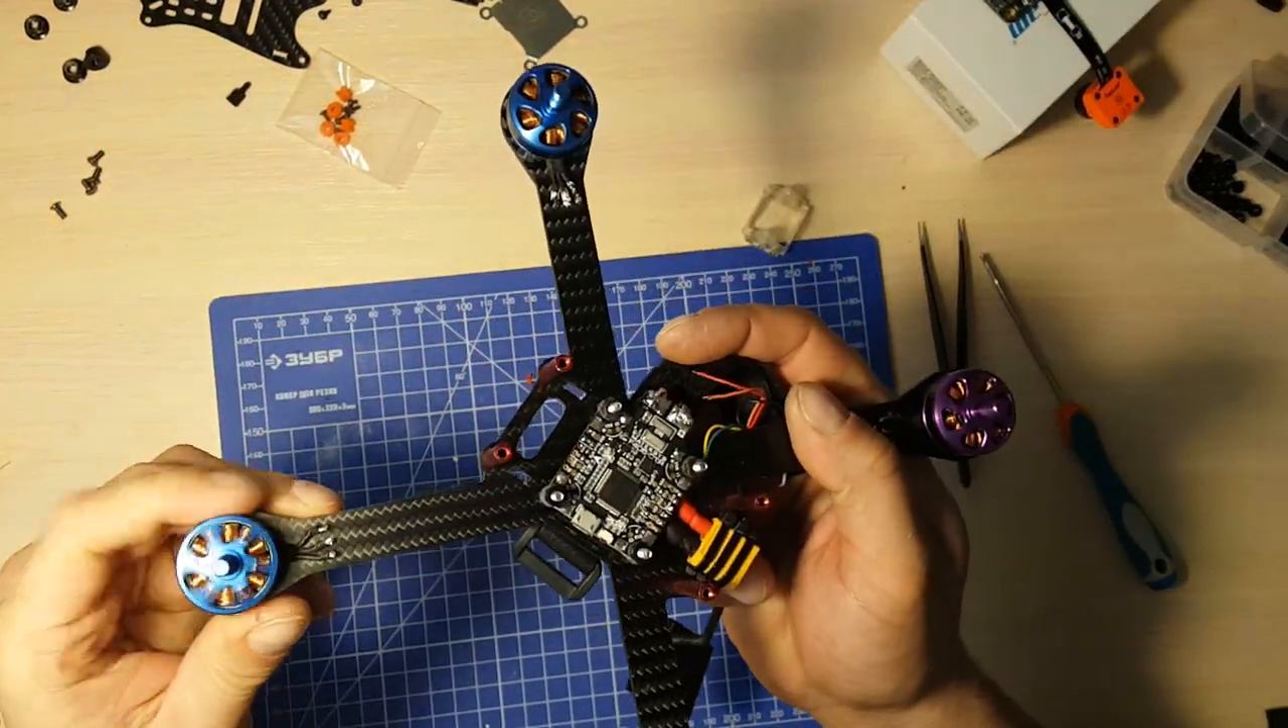Ну вот я прикрутил моторчики взял такие они весят 25 грамм.